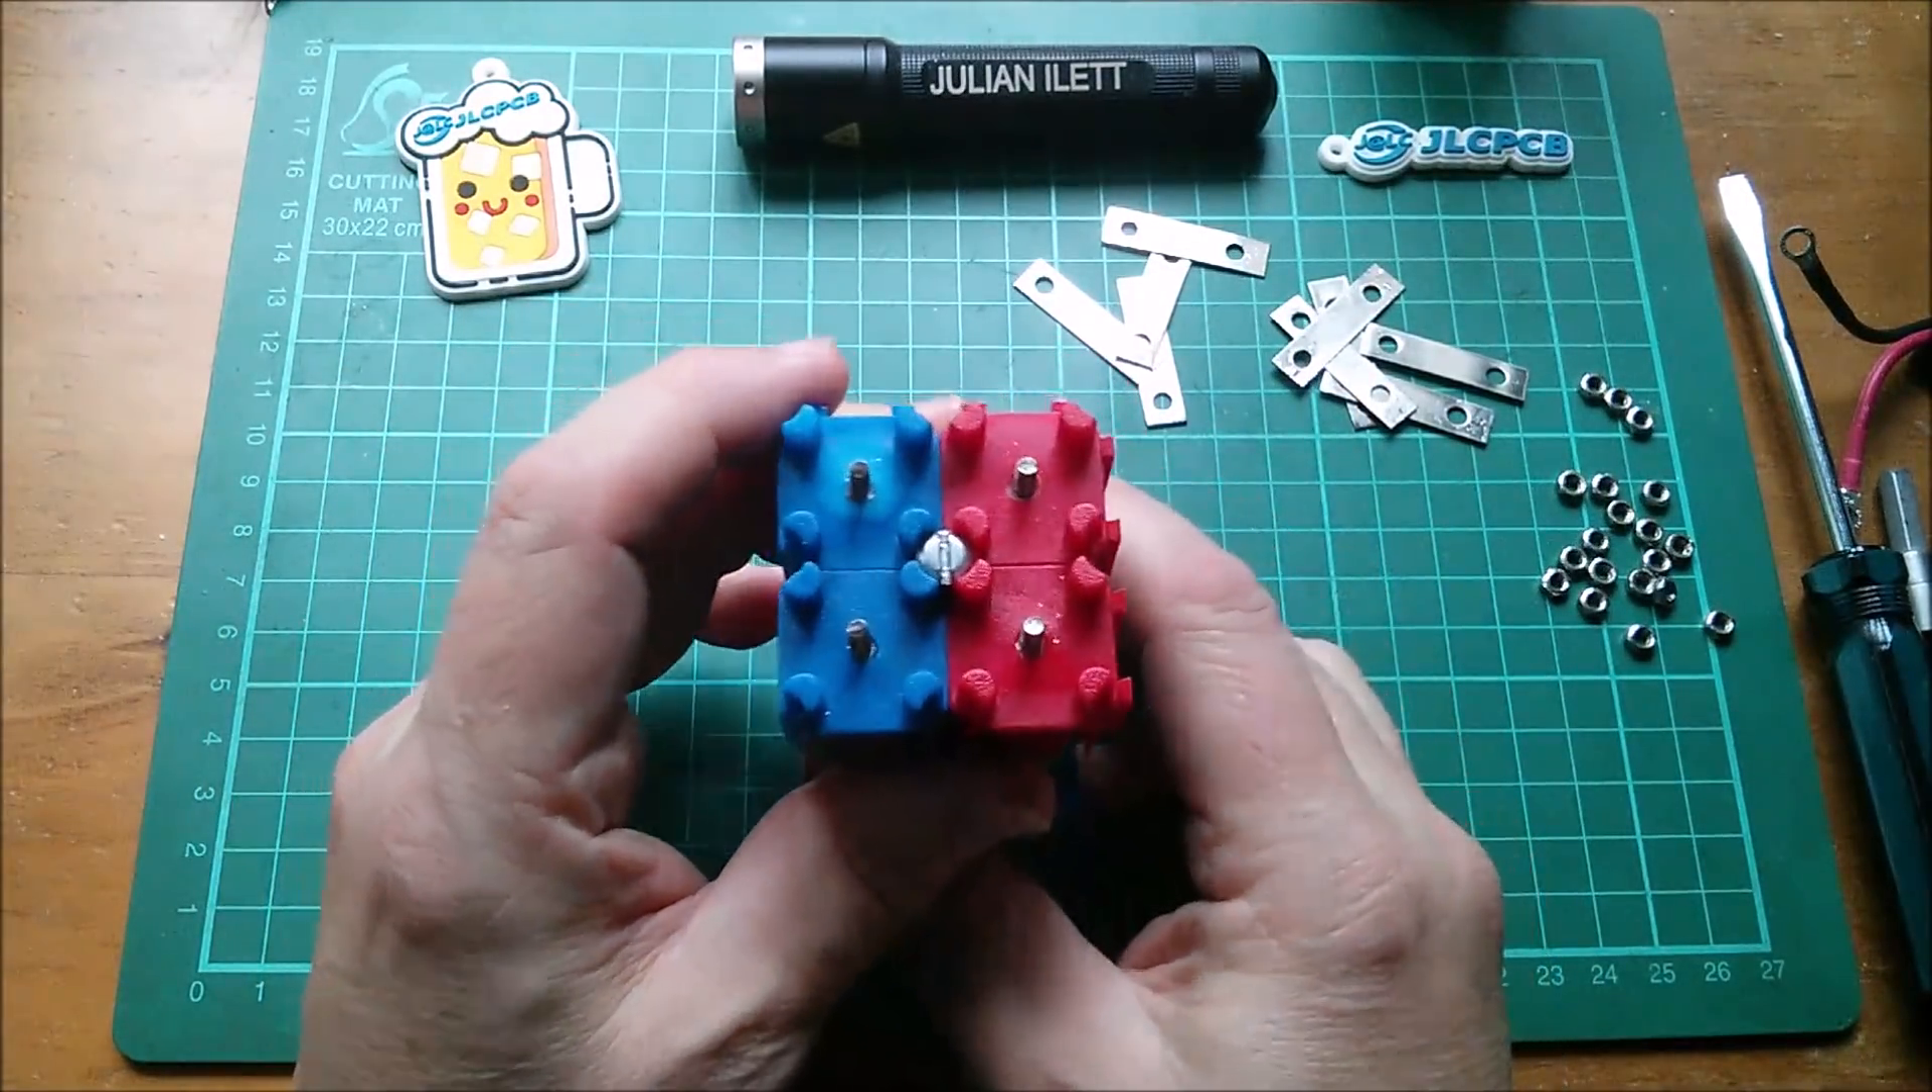Right that's all the nuts and the bridging strips off so we've just got the stud ends.